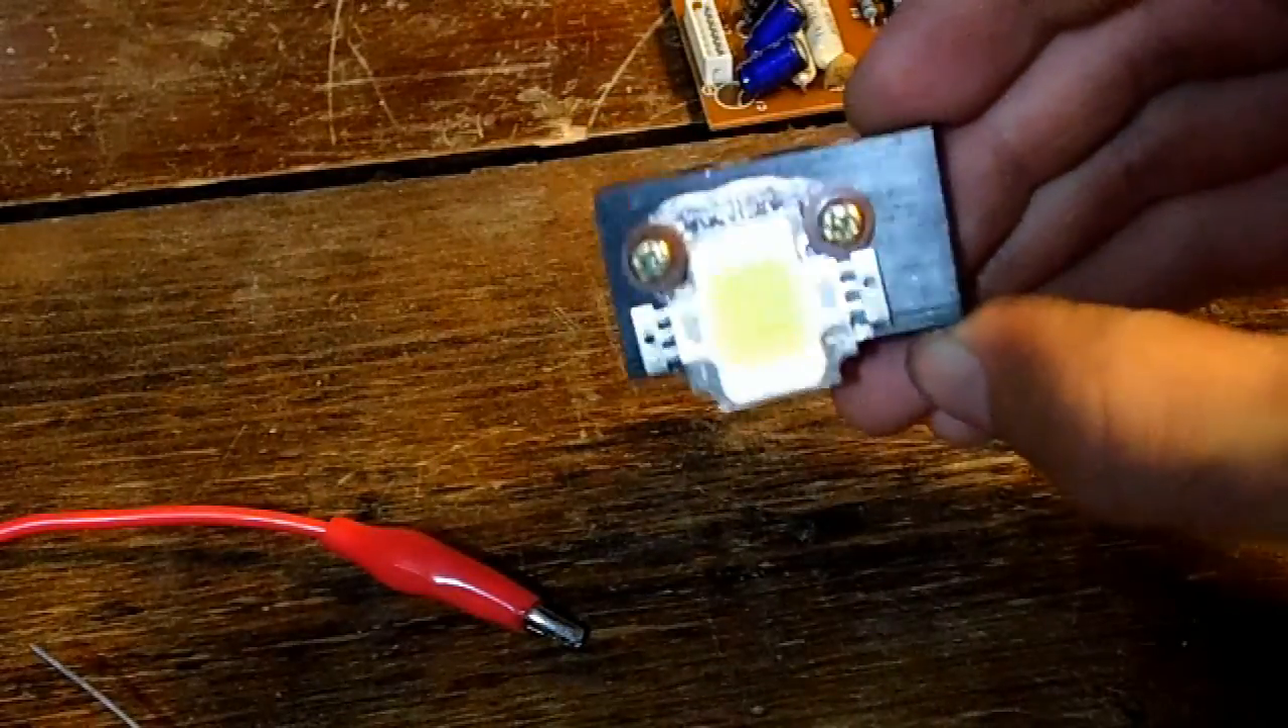And there we have a heat sink connected to the LED.